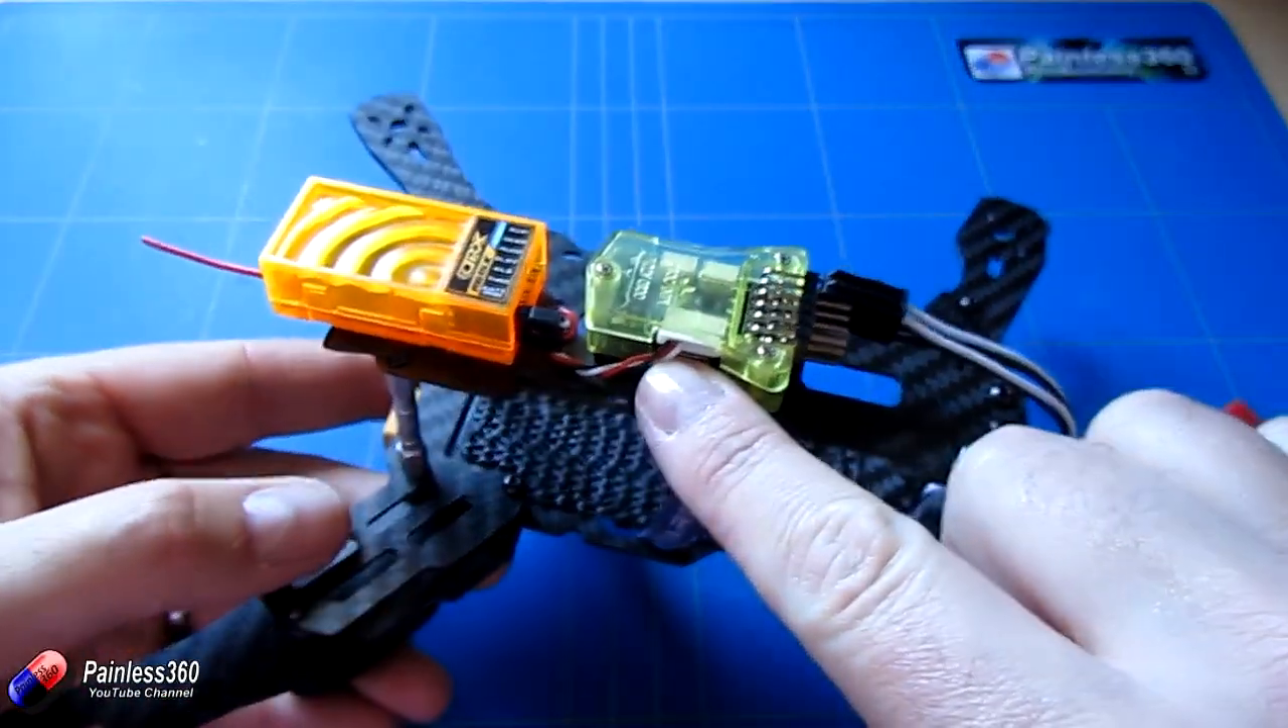You'll also notice that I've installed a little receiver as well just using the first three cables here.